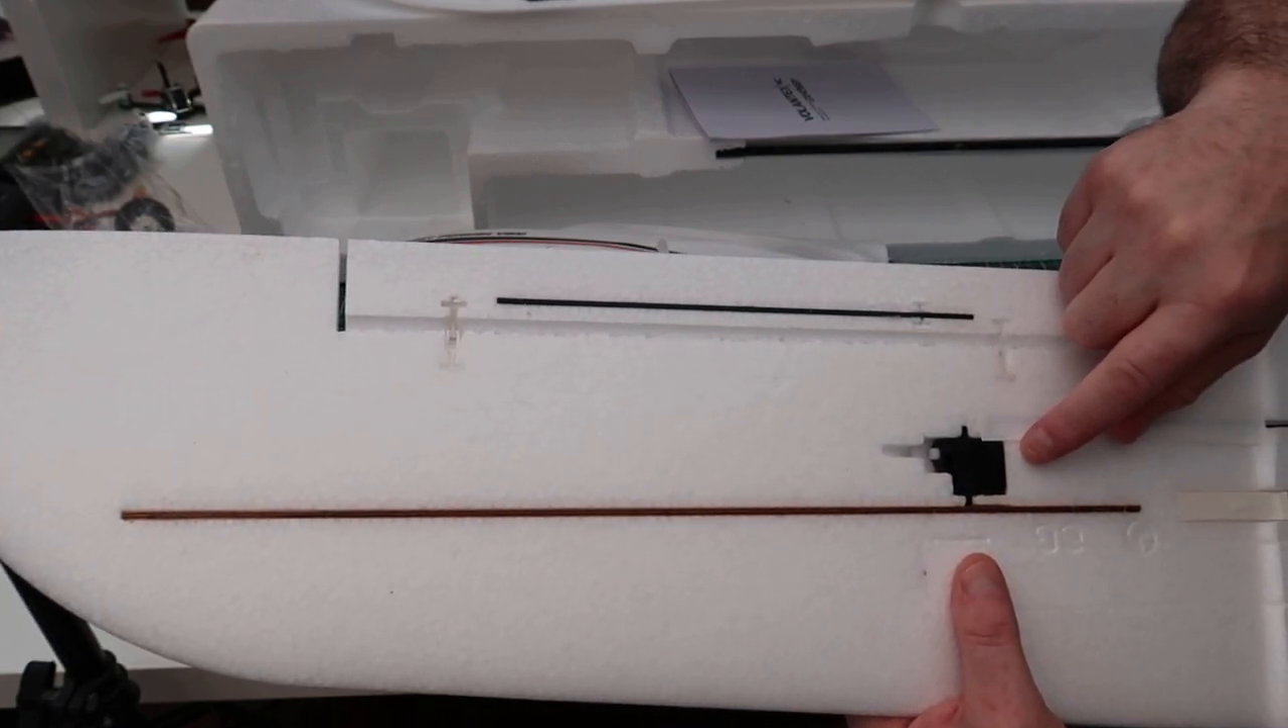The servos are pre-installed. But there's nothing on them.